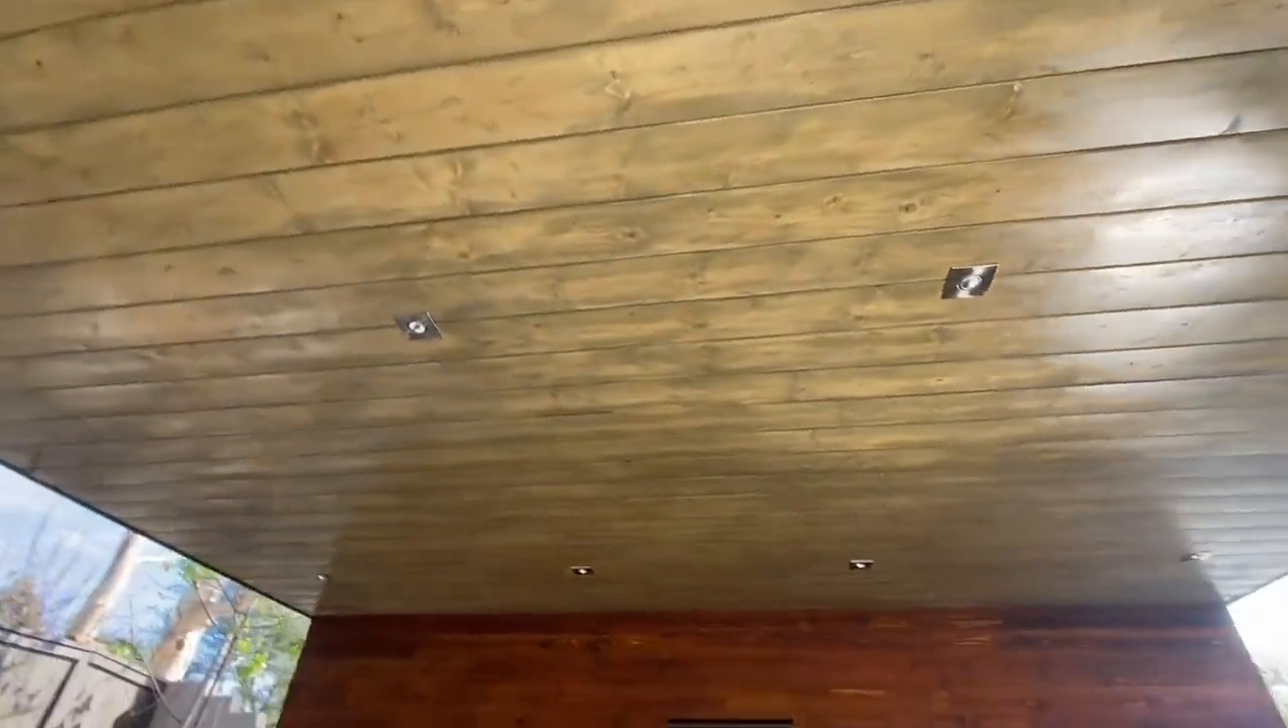Miren Ya se instalaron Otra vez Las luces.